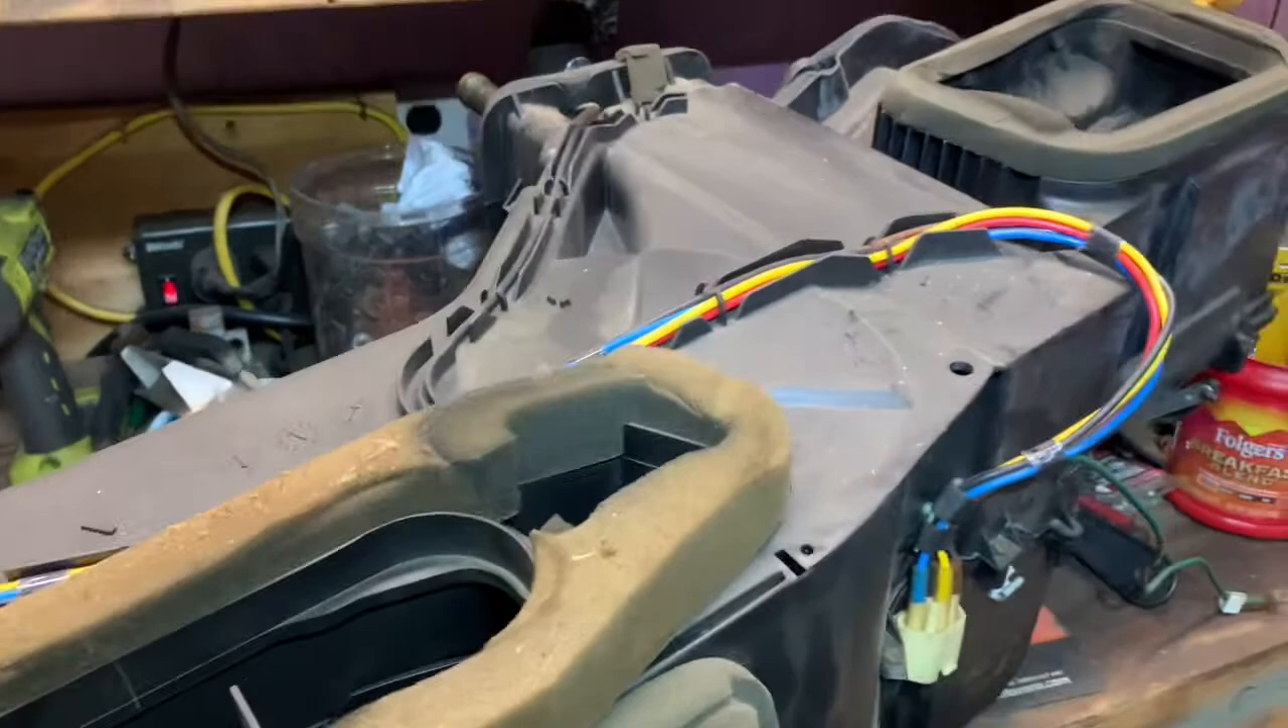Um, the end result is the heater box is out.